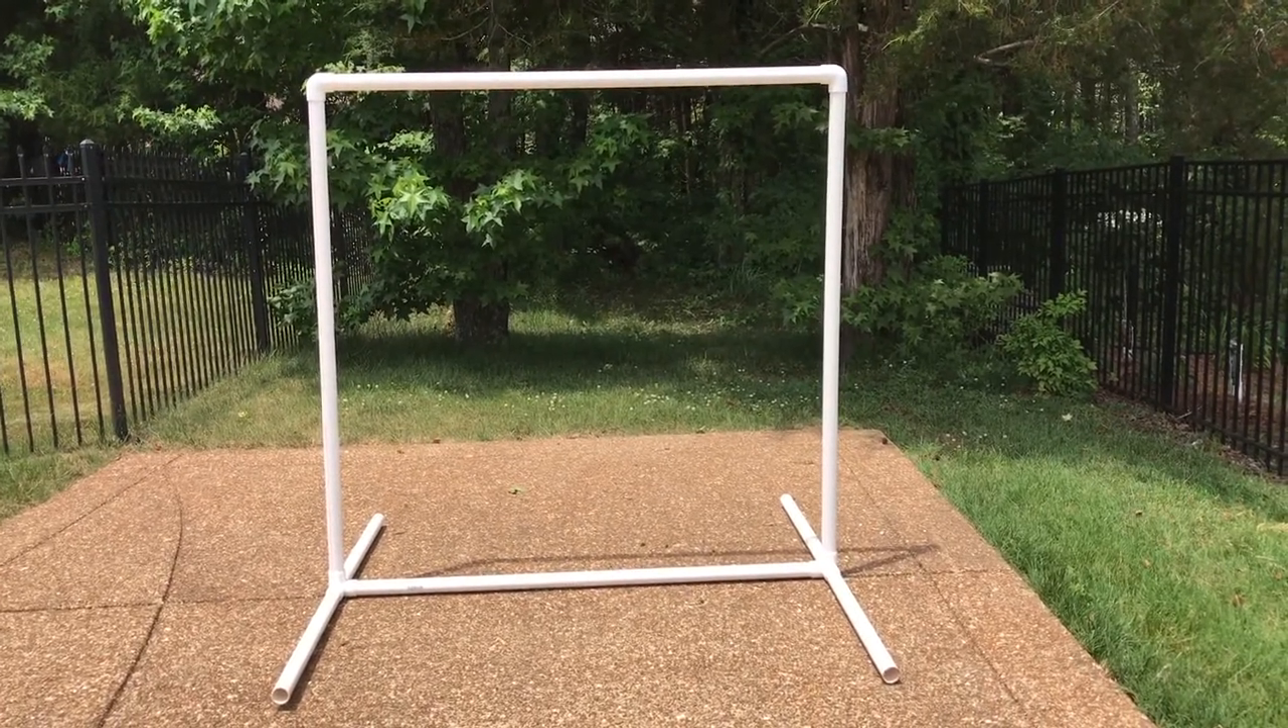So now you have your stand completed and it should look like this.